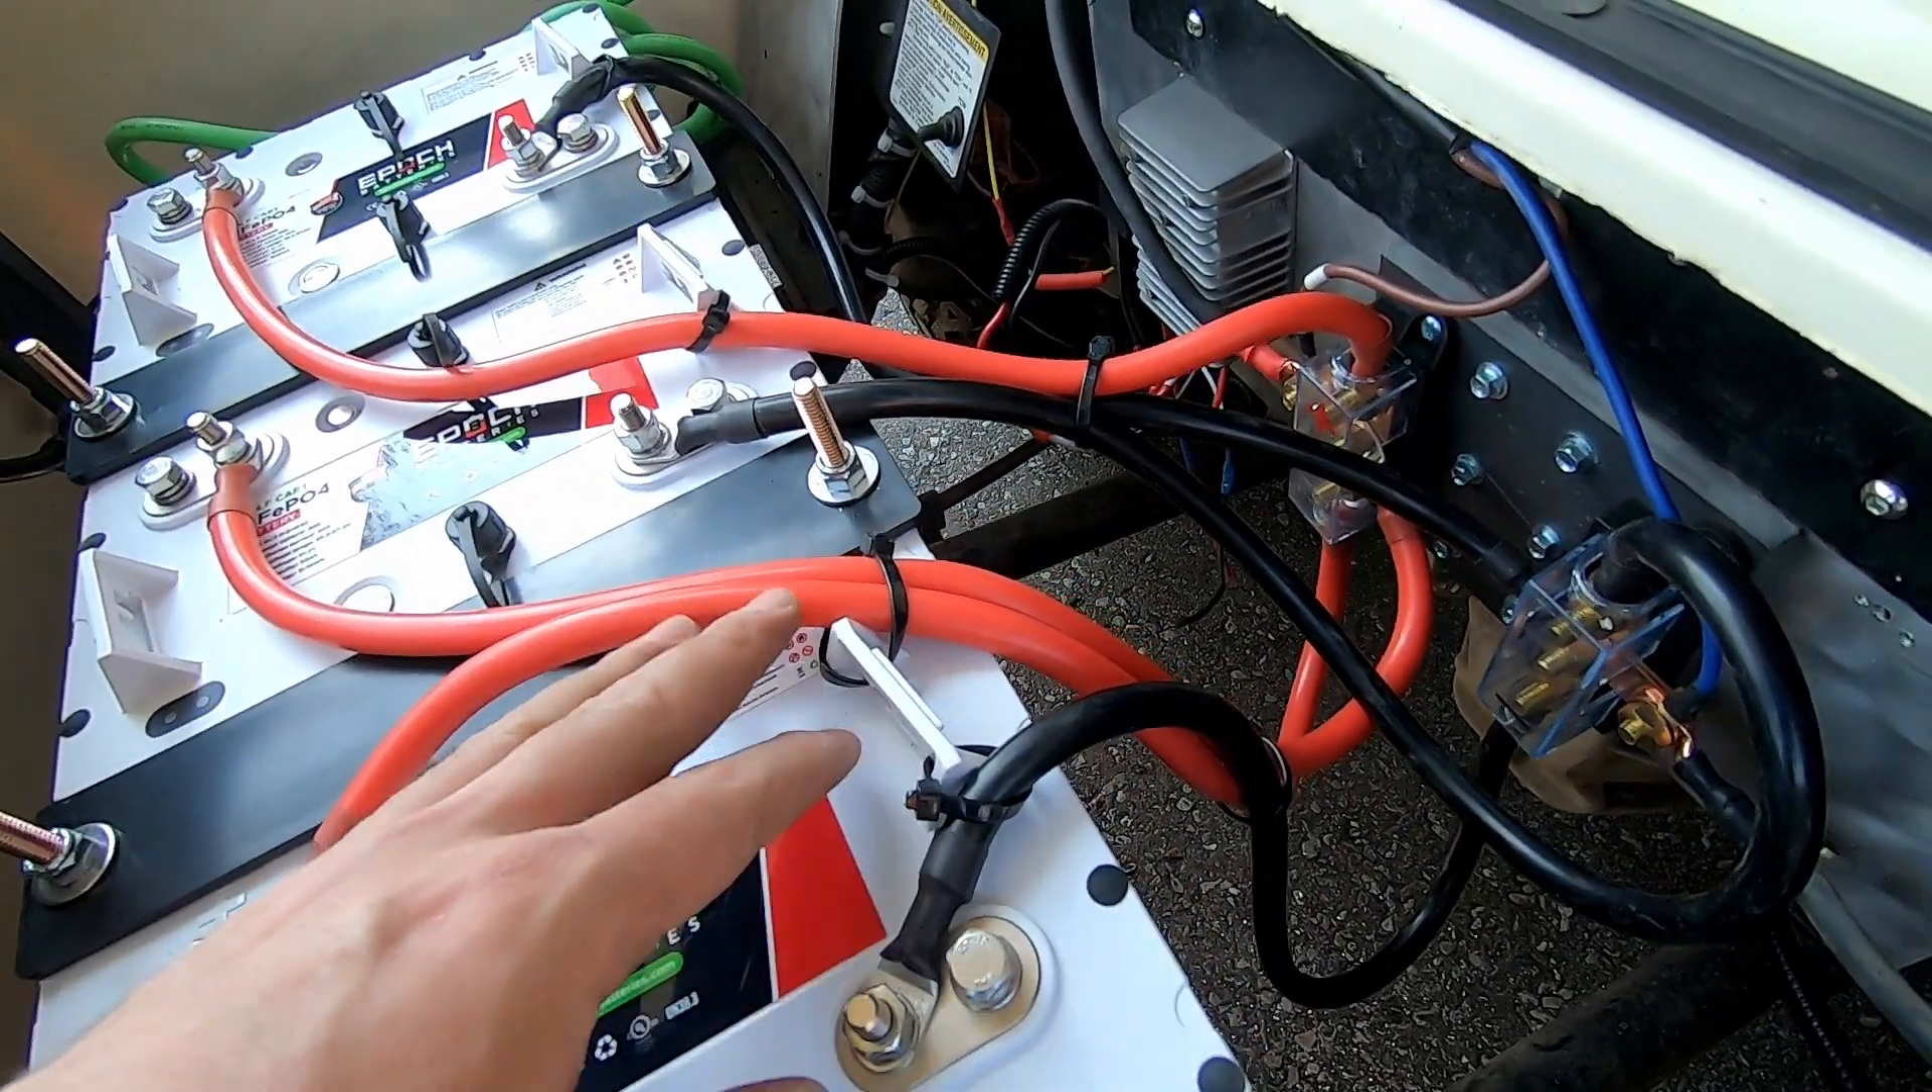But I have all my battery cables connected. I went a little bit overboard on the zip ties.